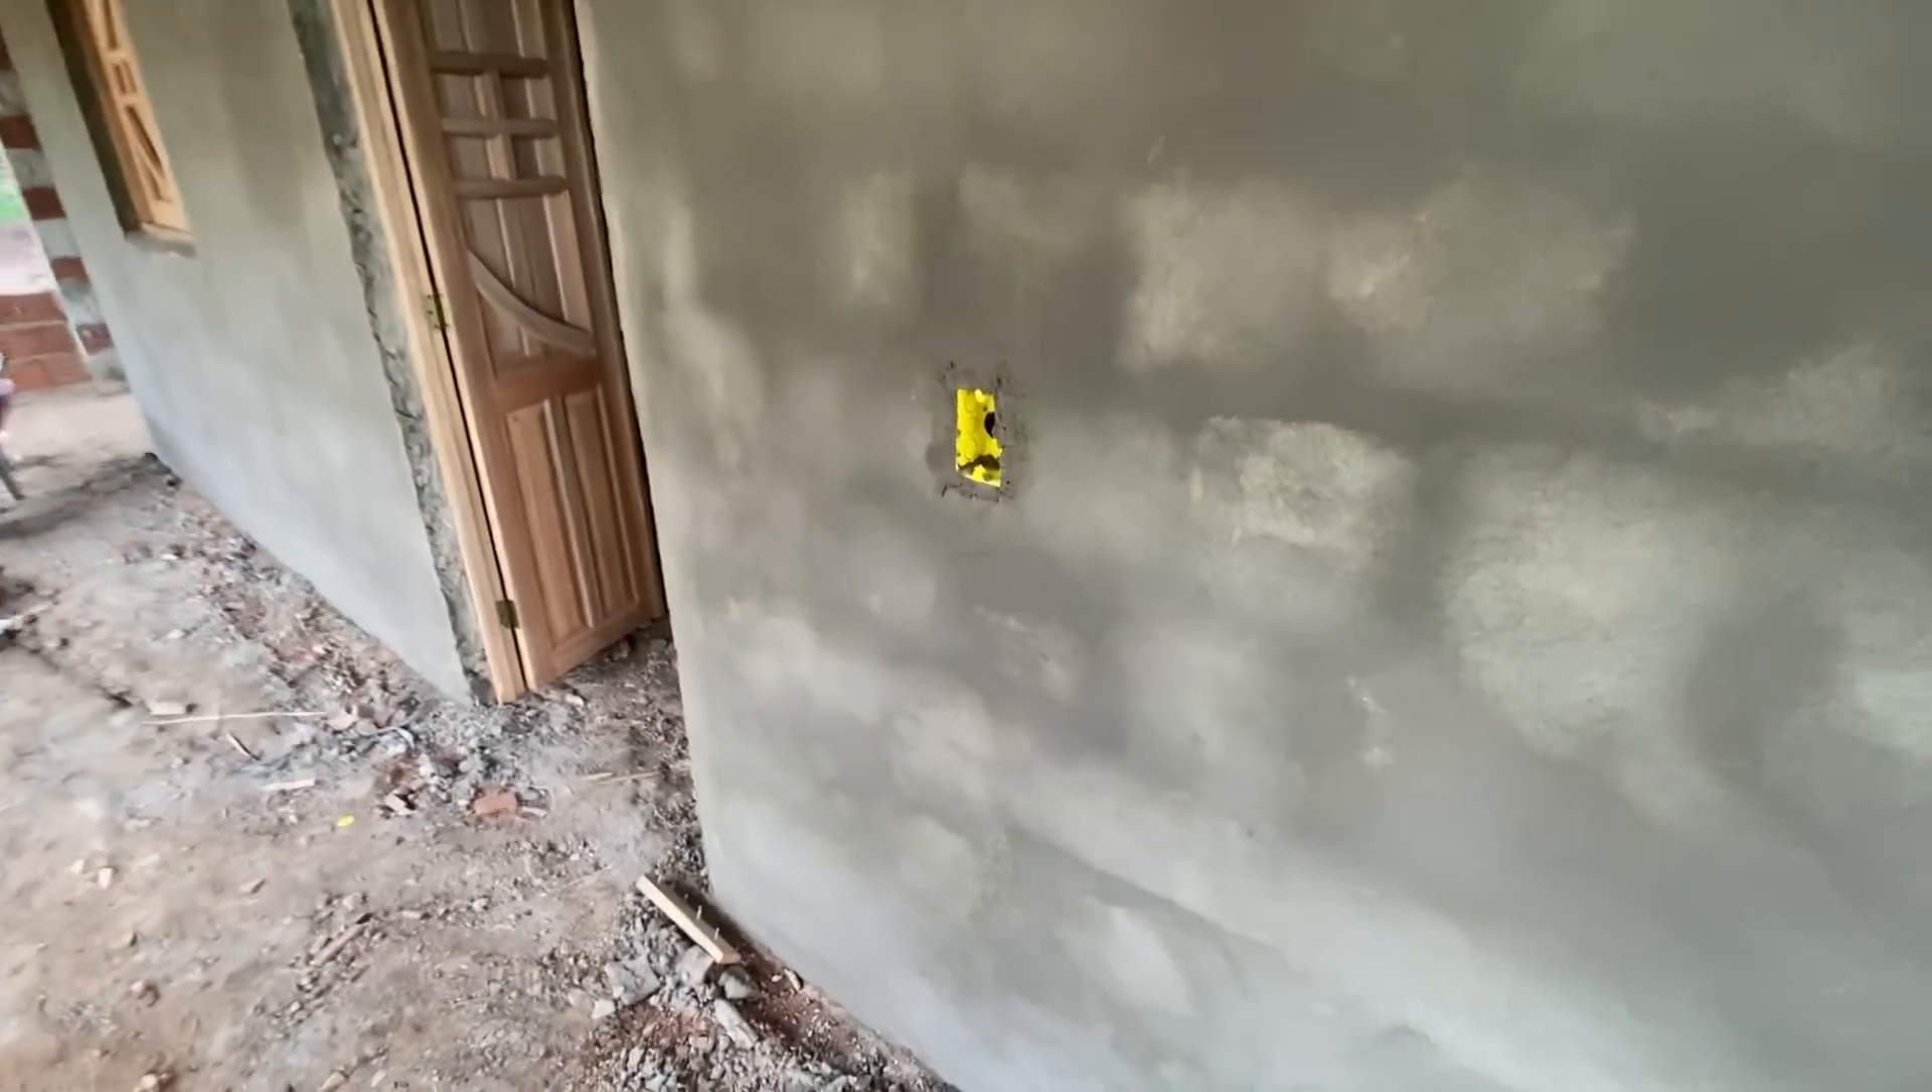Foi colocado agora a caixinha aqui.